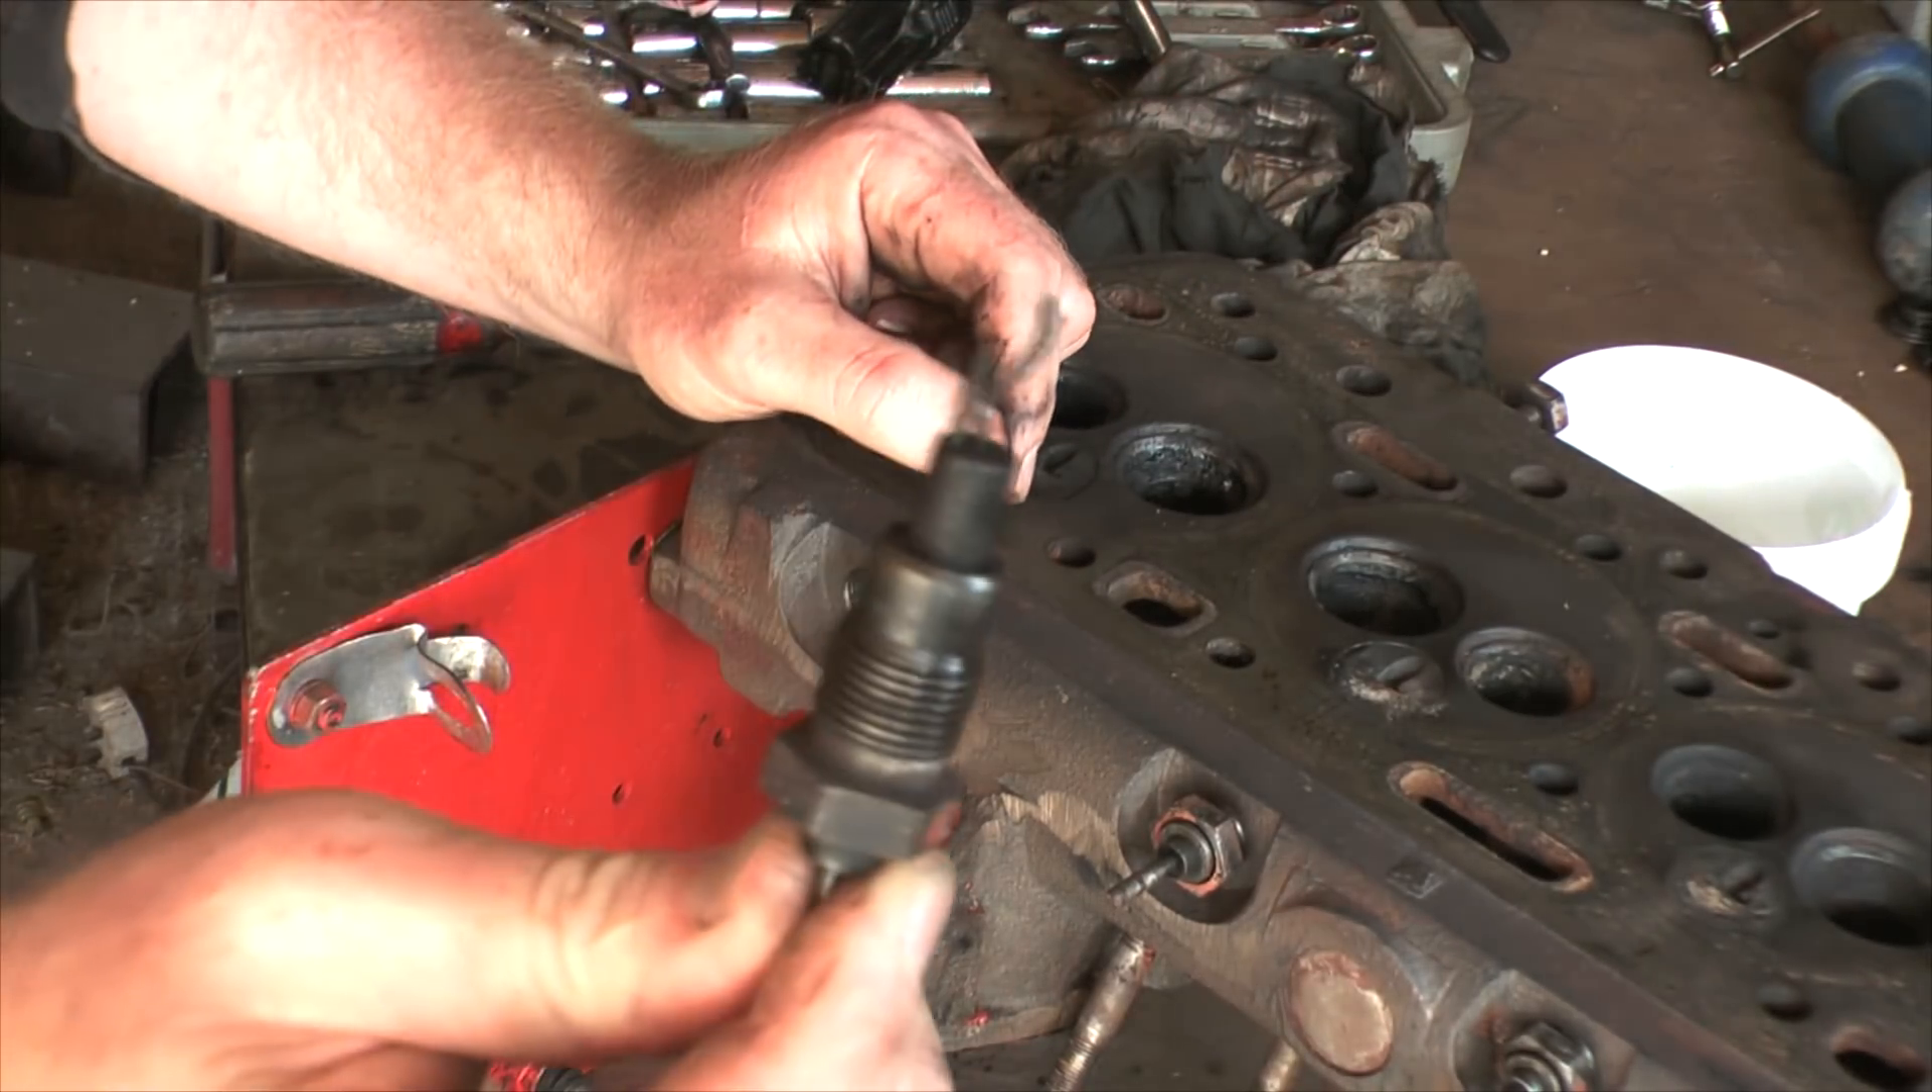I've just taken out the glow plug.